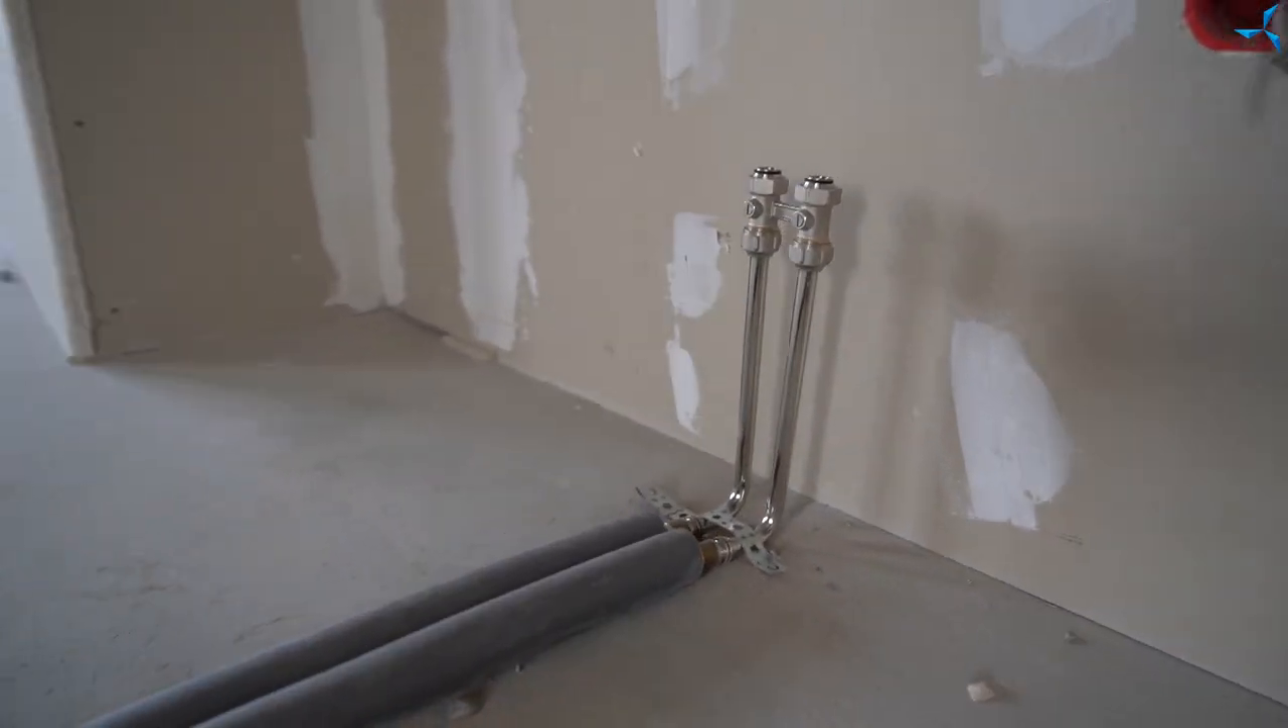Distribution for installation of heating radiators is already done here.